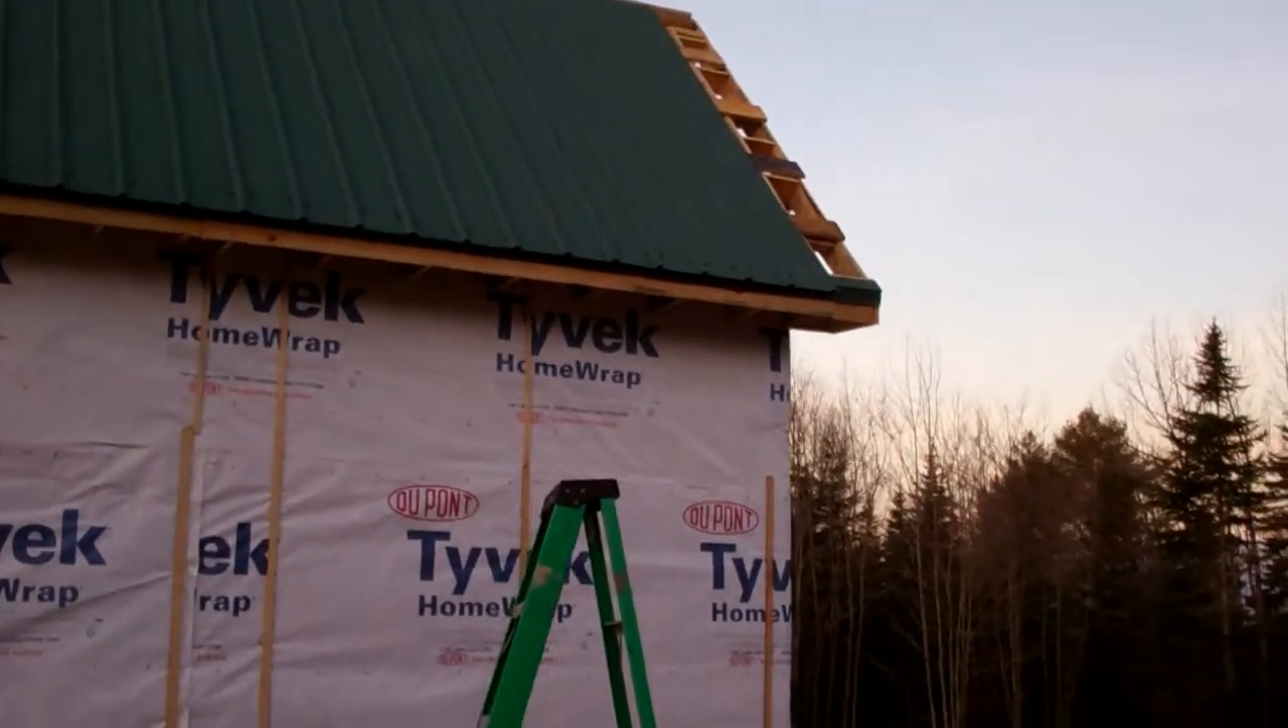Still got a little bit to do on the gable and trim.